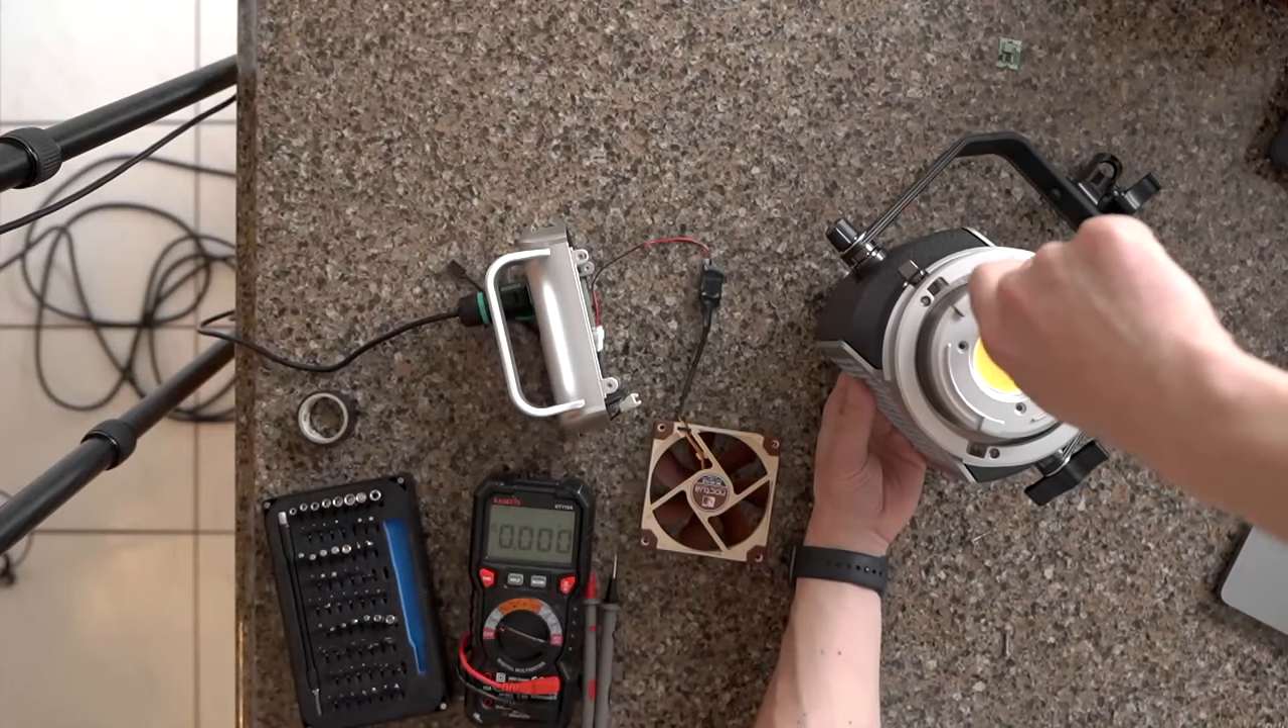I have not installed the fan yet.